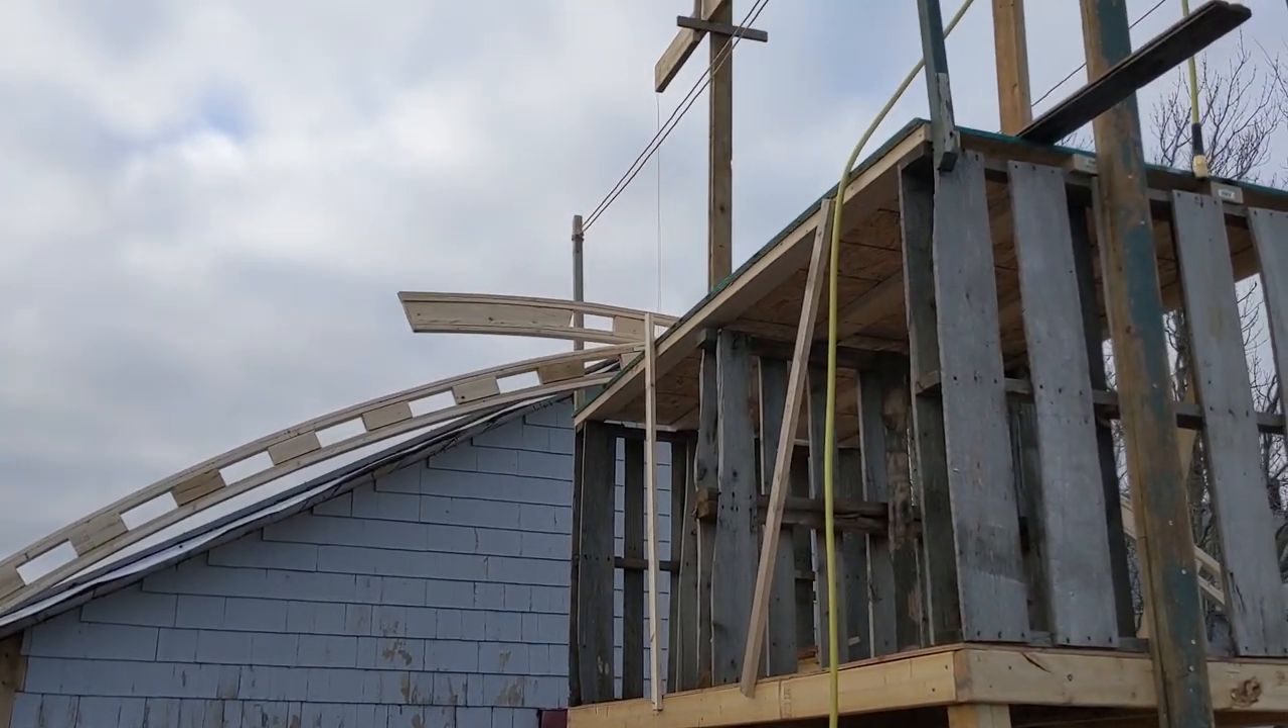I've got the first two roughly in position, resting up there.